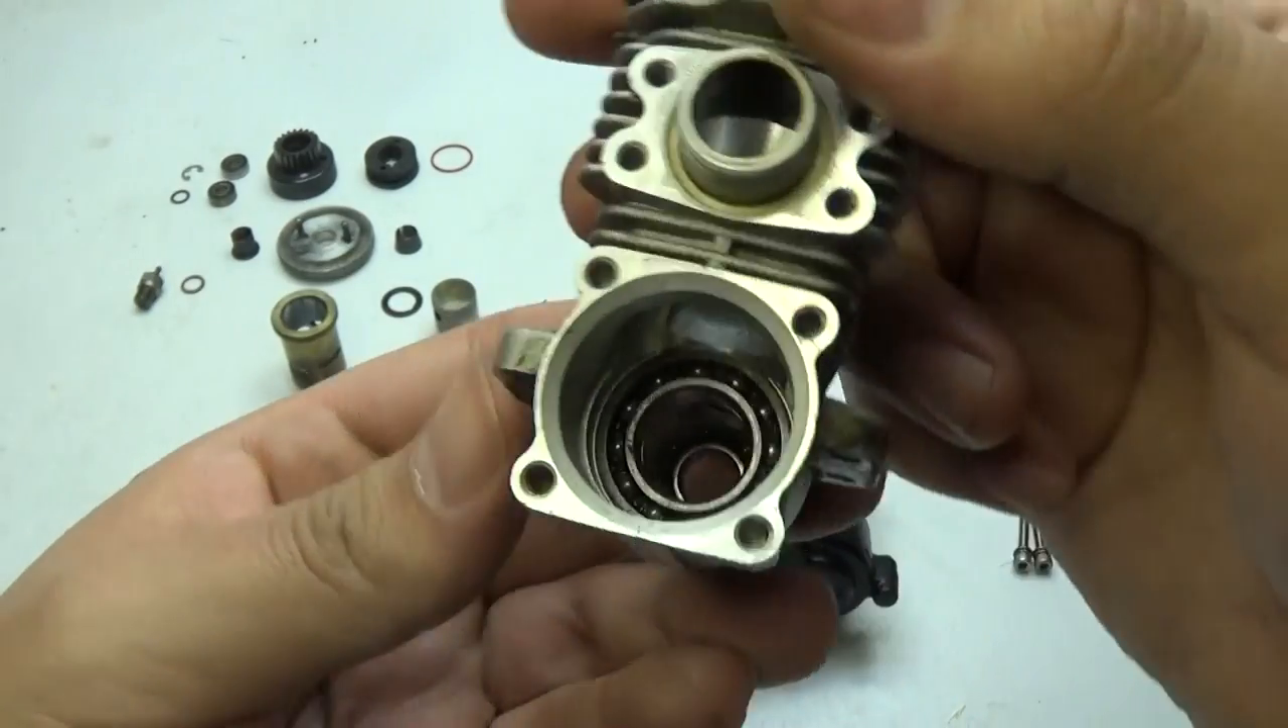The only thing I didn't do was remove the bearings that are inside of the block.